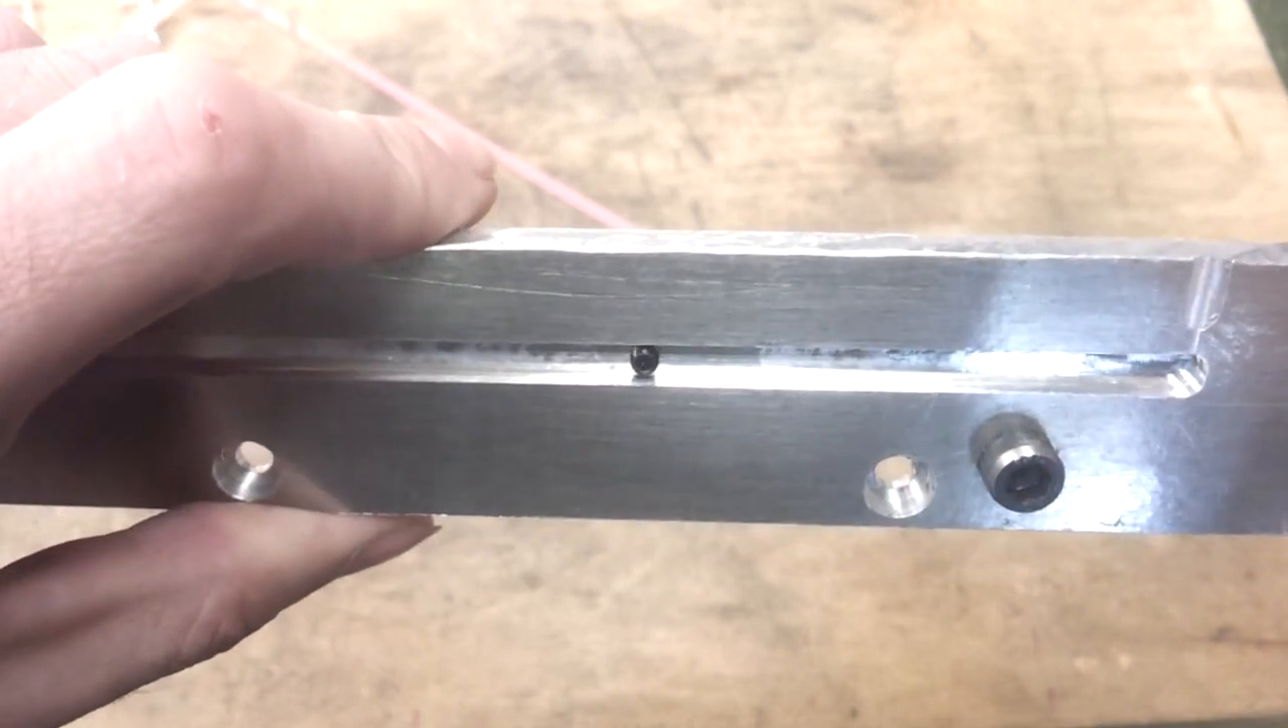So anyway I've drilled and fitted one of these grub screws near to the lower gate point.